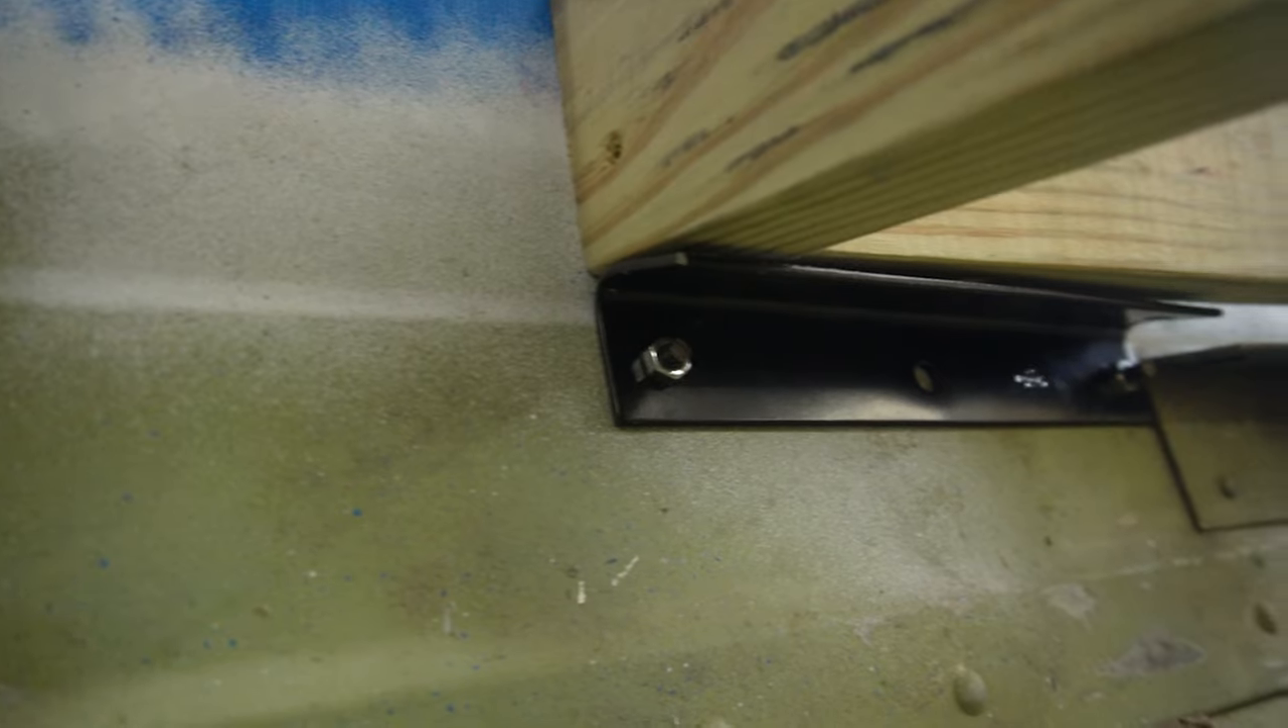And the way this is supported is that we mounted some metal brackets on the side here, some metal angle.